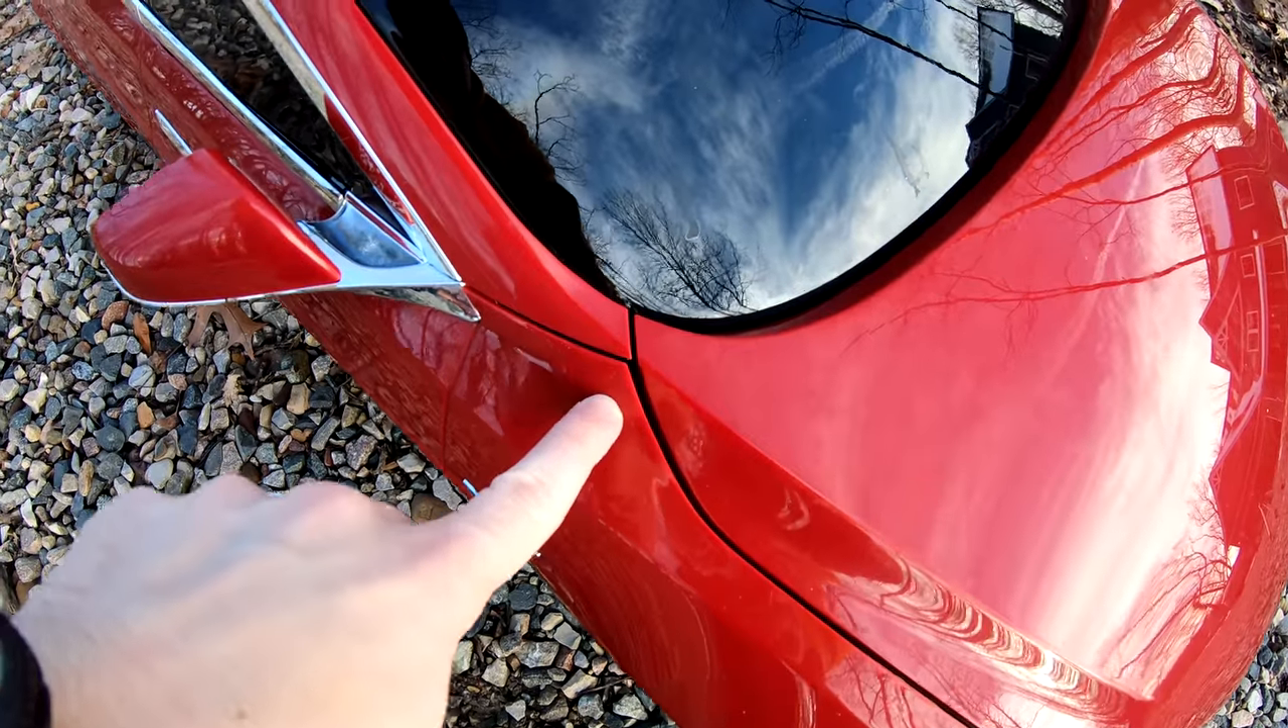If you come up here, you can see that there are actual Tesla panel gaps, just like a real Tesla.